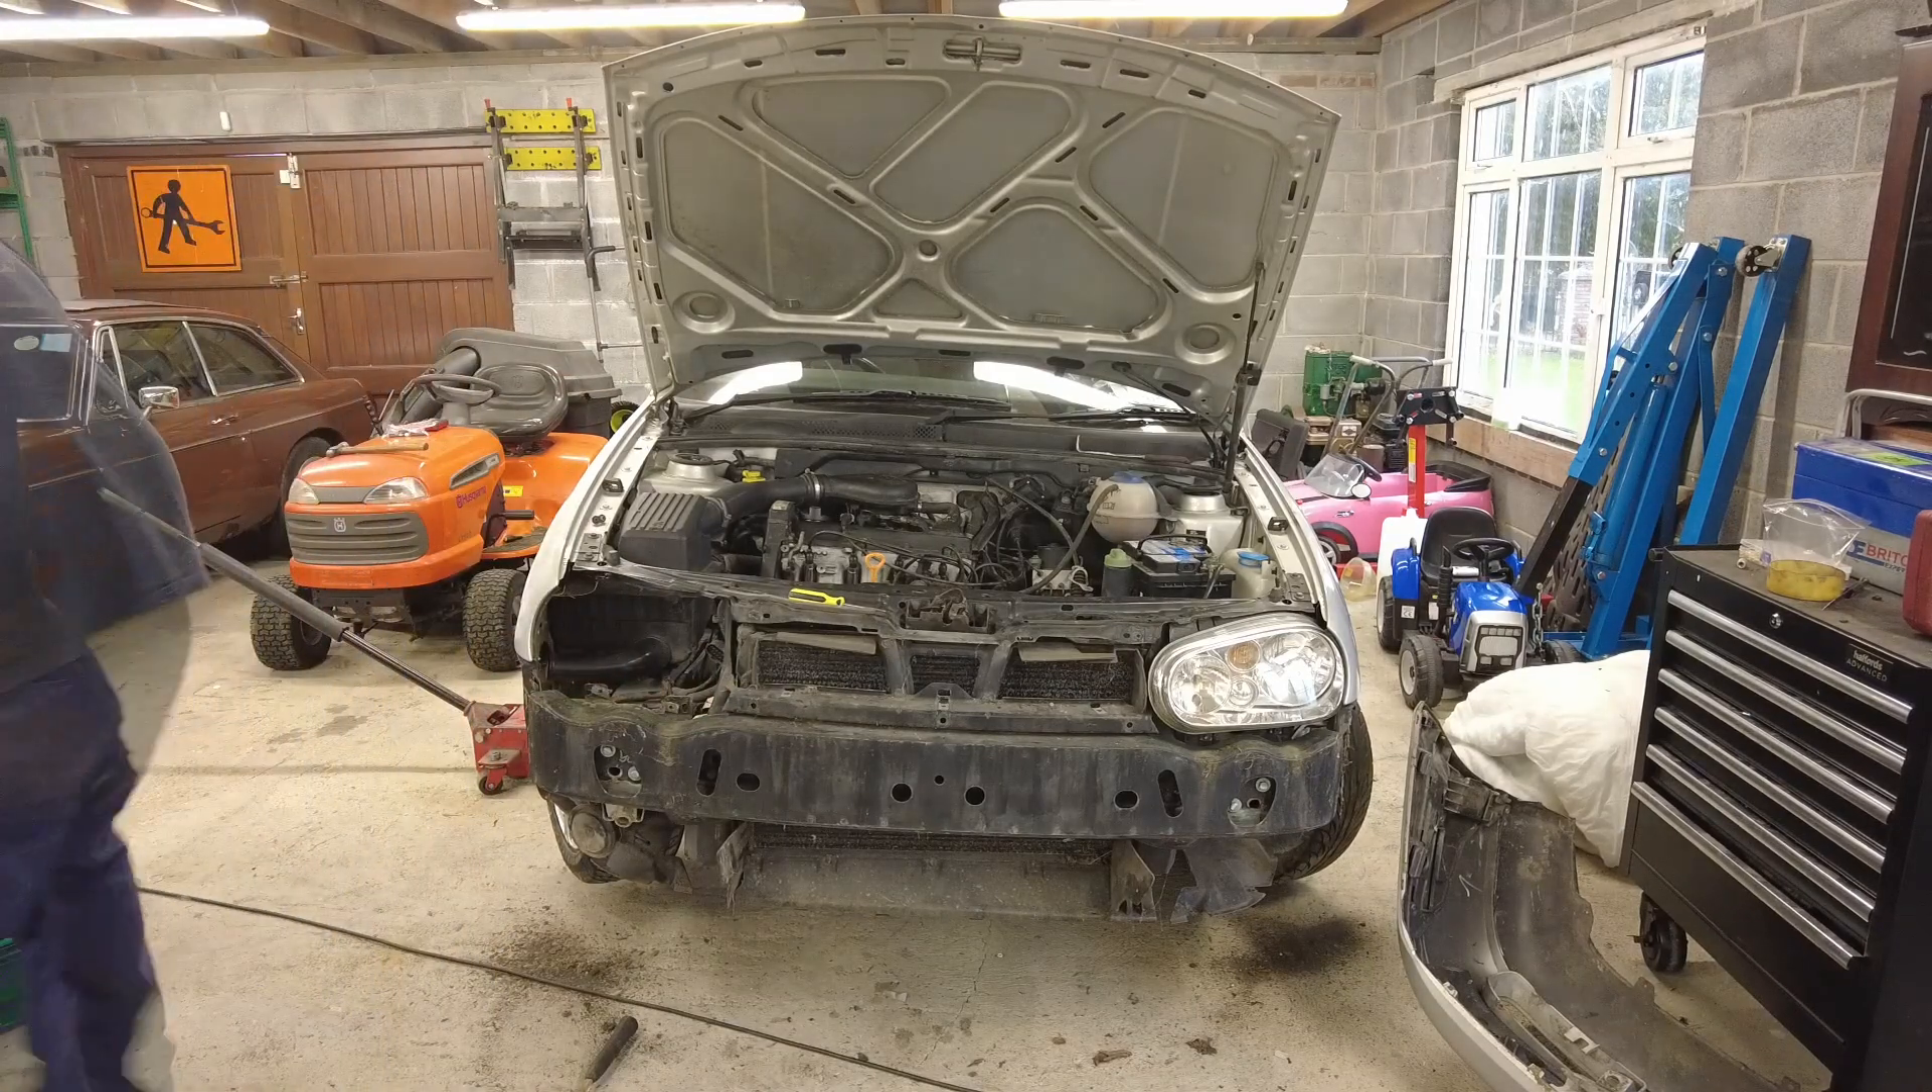So there's one headlamp unit out, and we'll do the other one now as well.